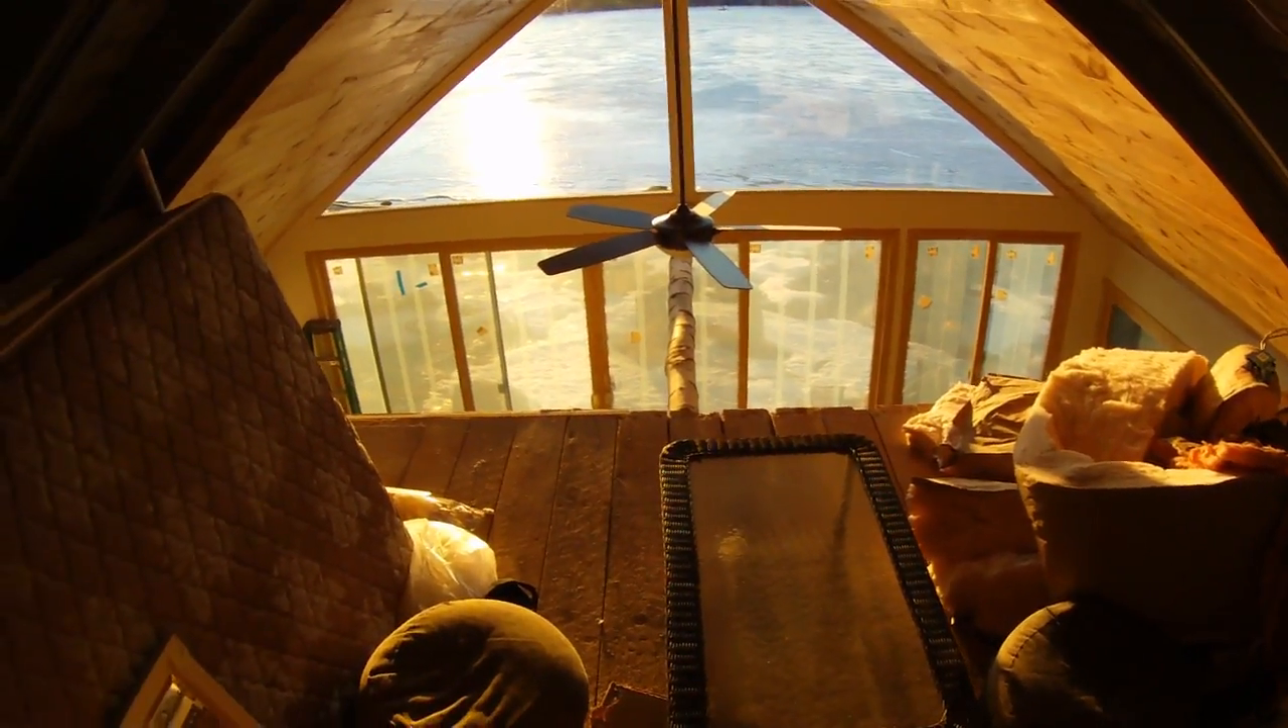Up here we have the glass windows installed.